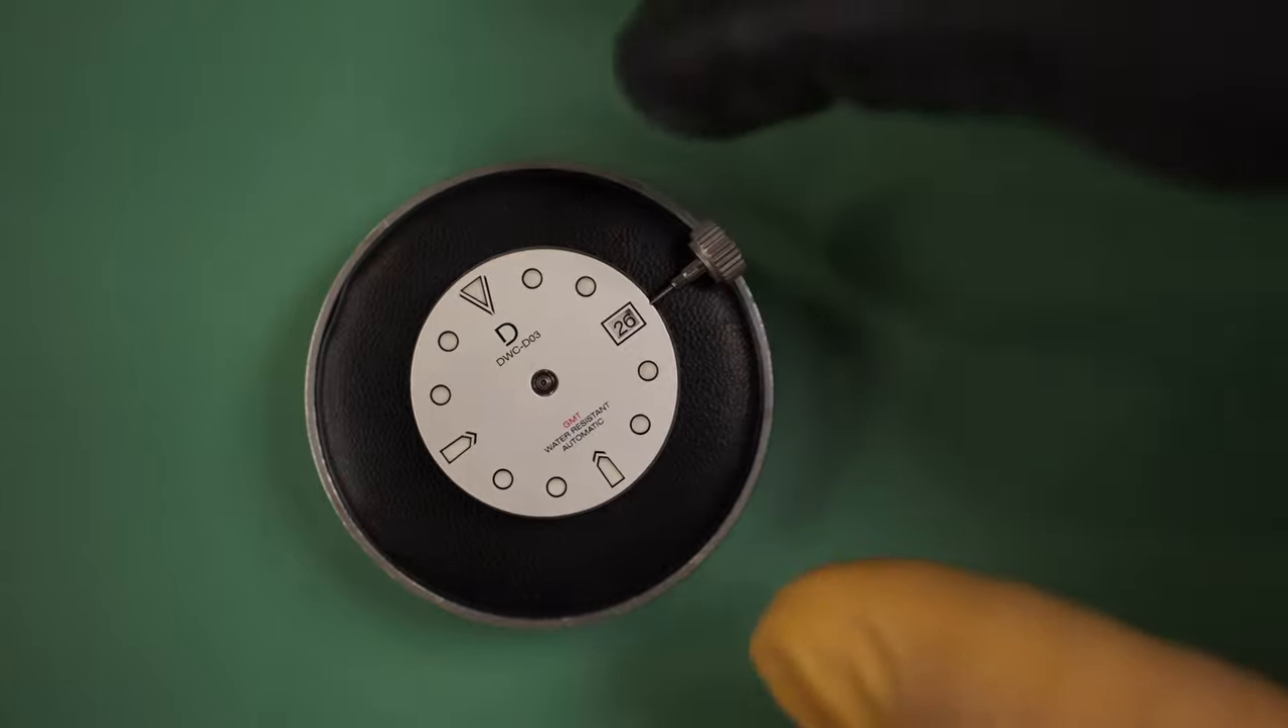Okay, so that's the dial assembled. Looks pretty good.